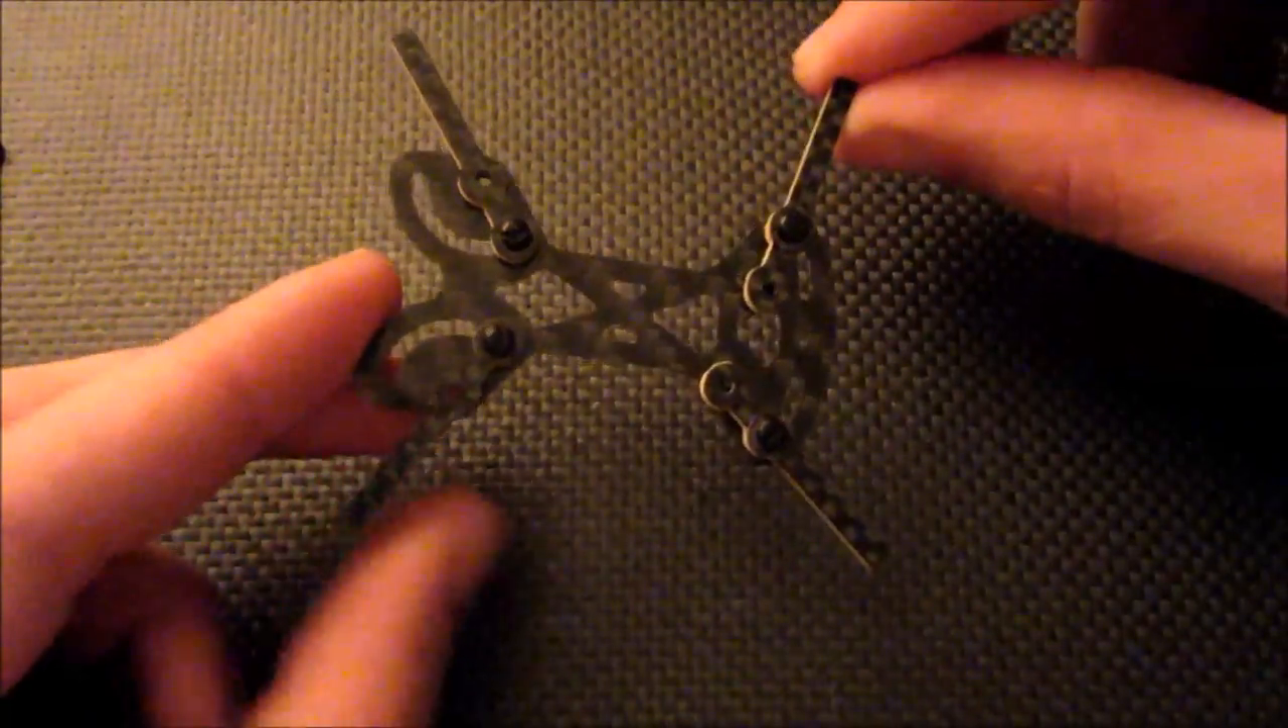See, the arms are able to pivot, but they're held to the main frame now.